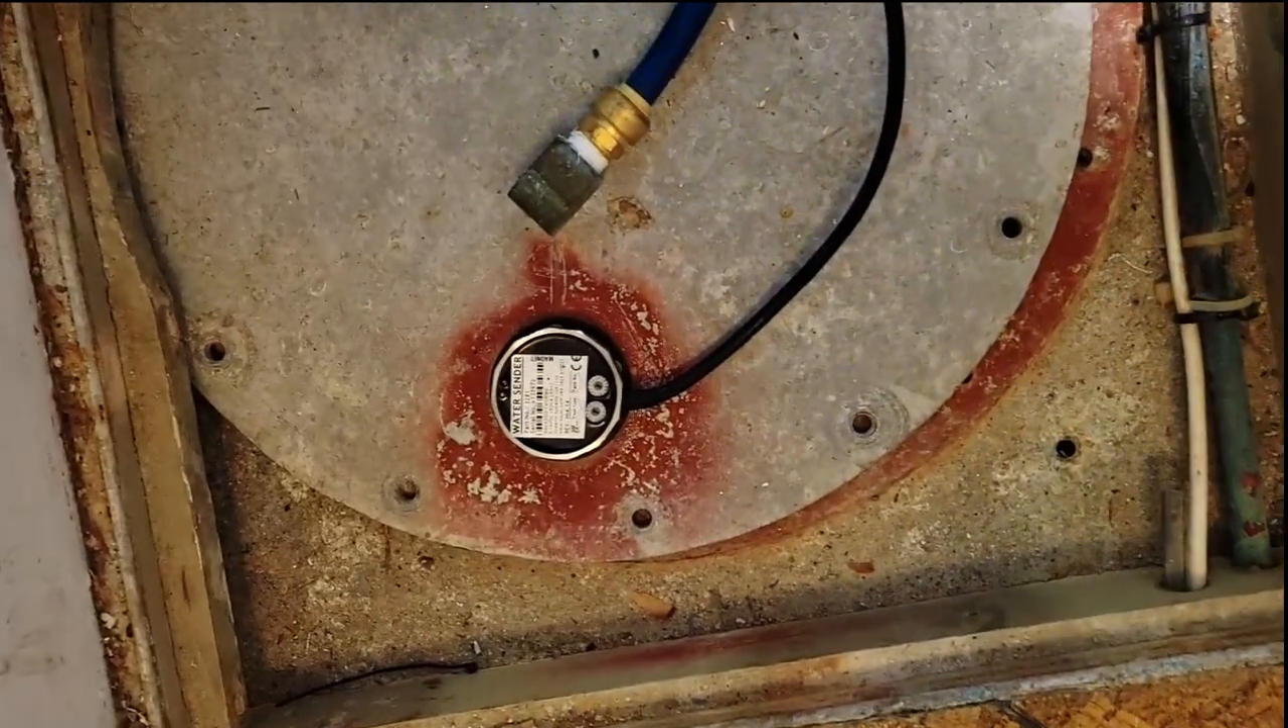And that's the second tank sender installed.